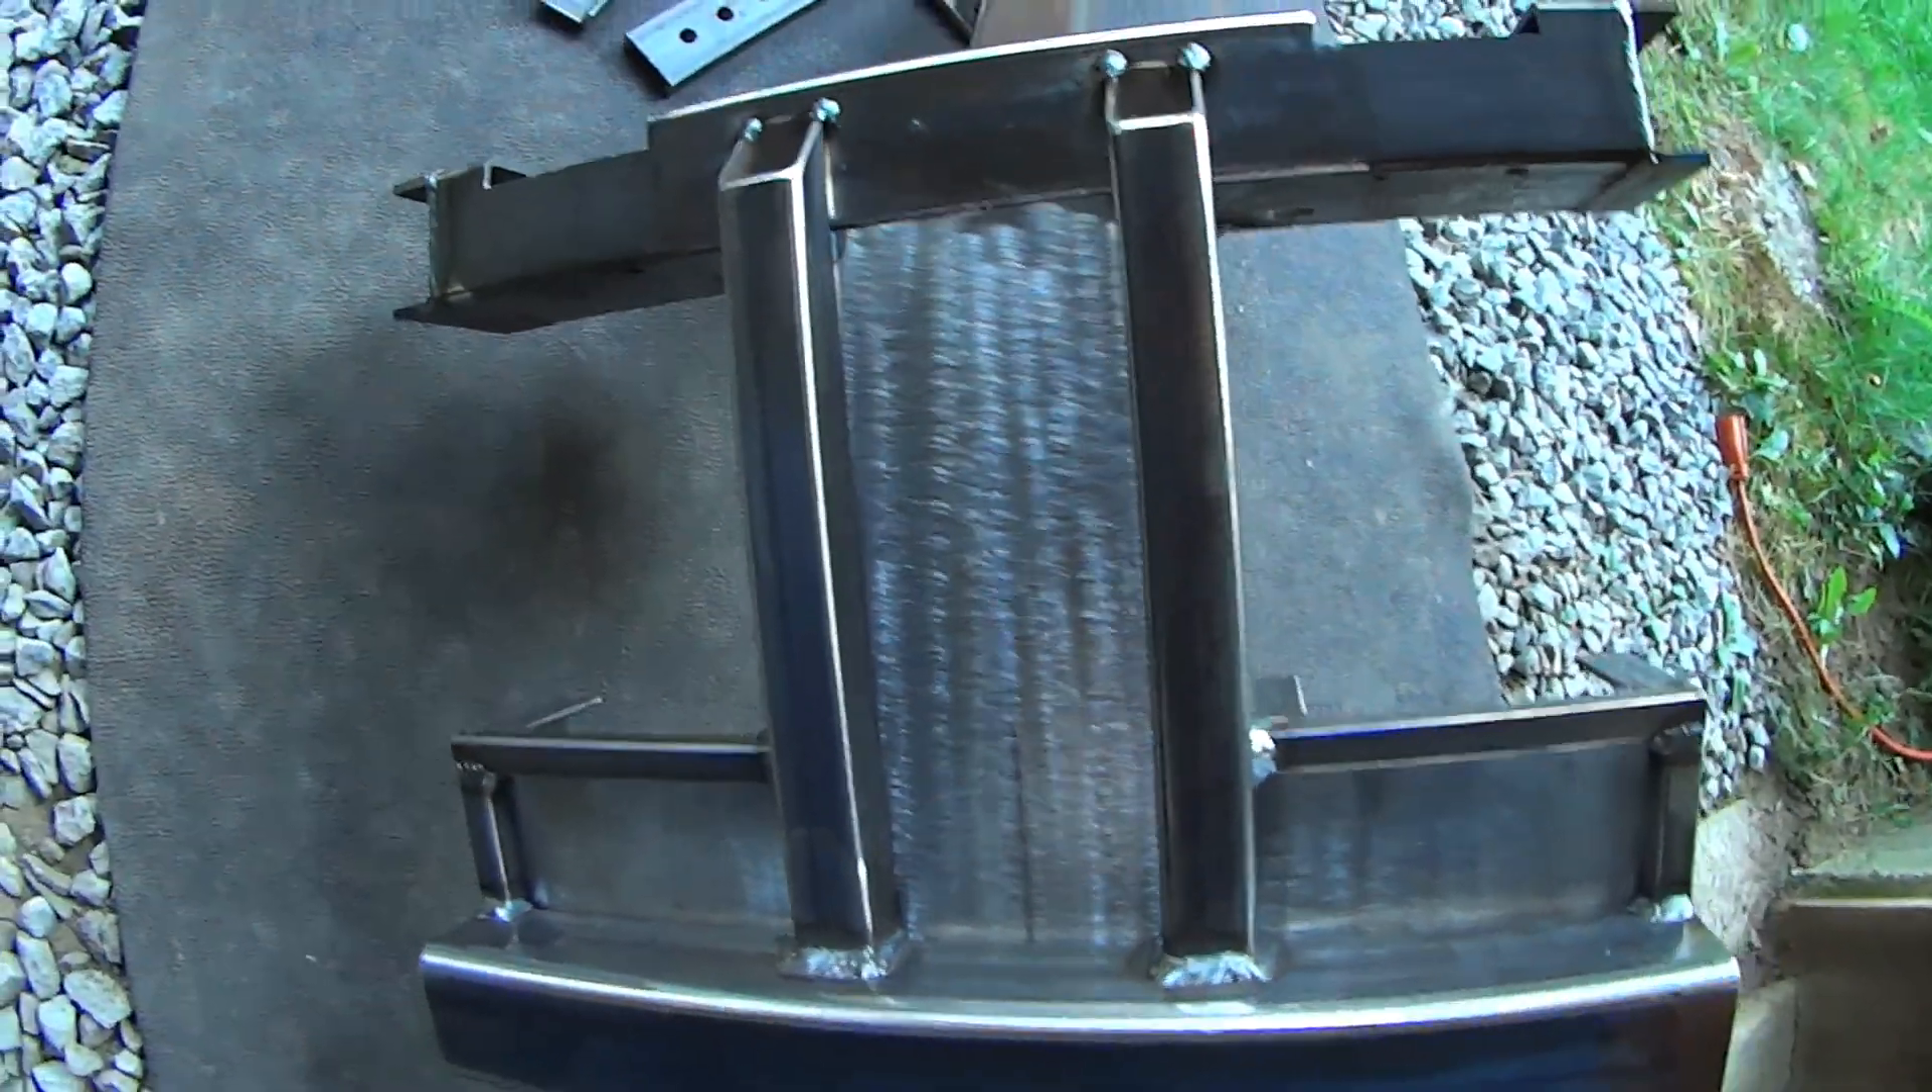You'll see I just tacked the tubes down here. That's what the bottom of it looks like.